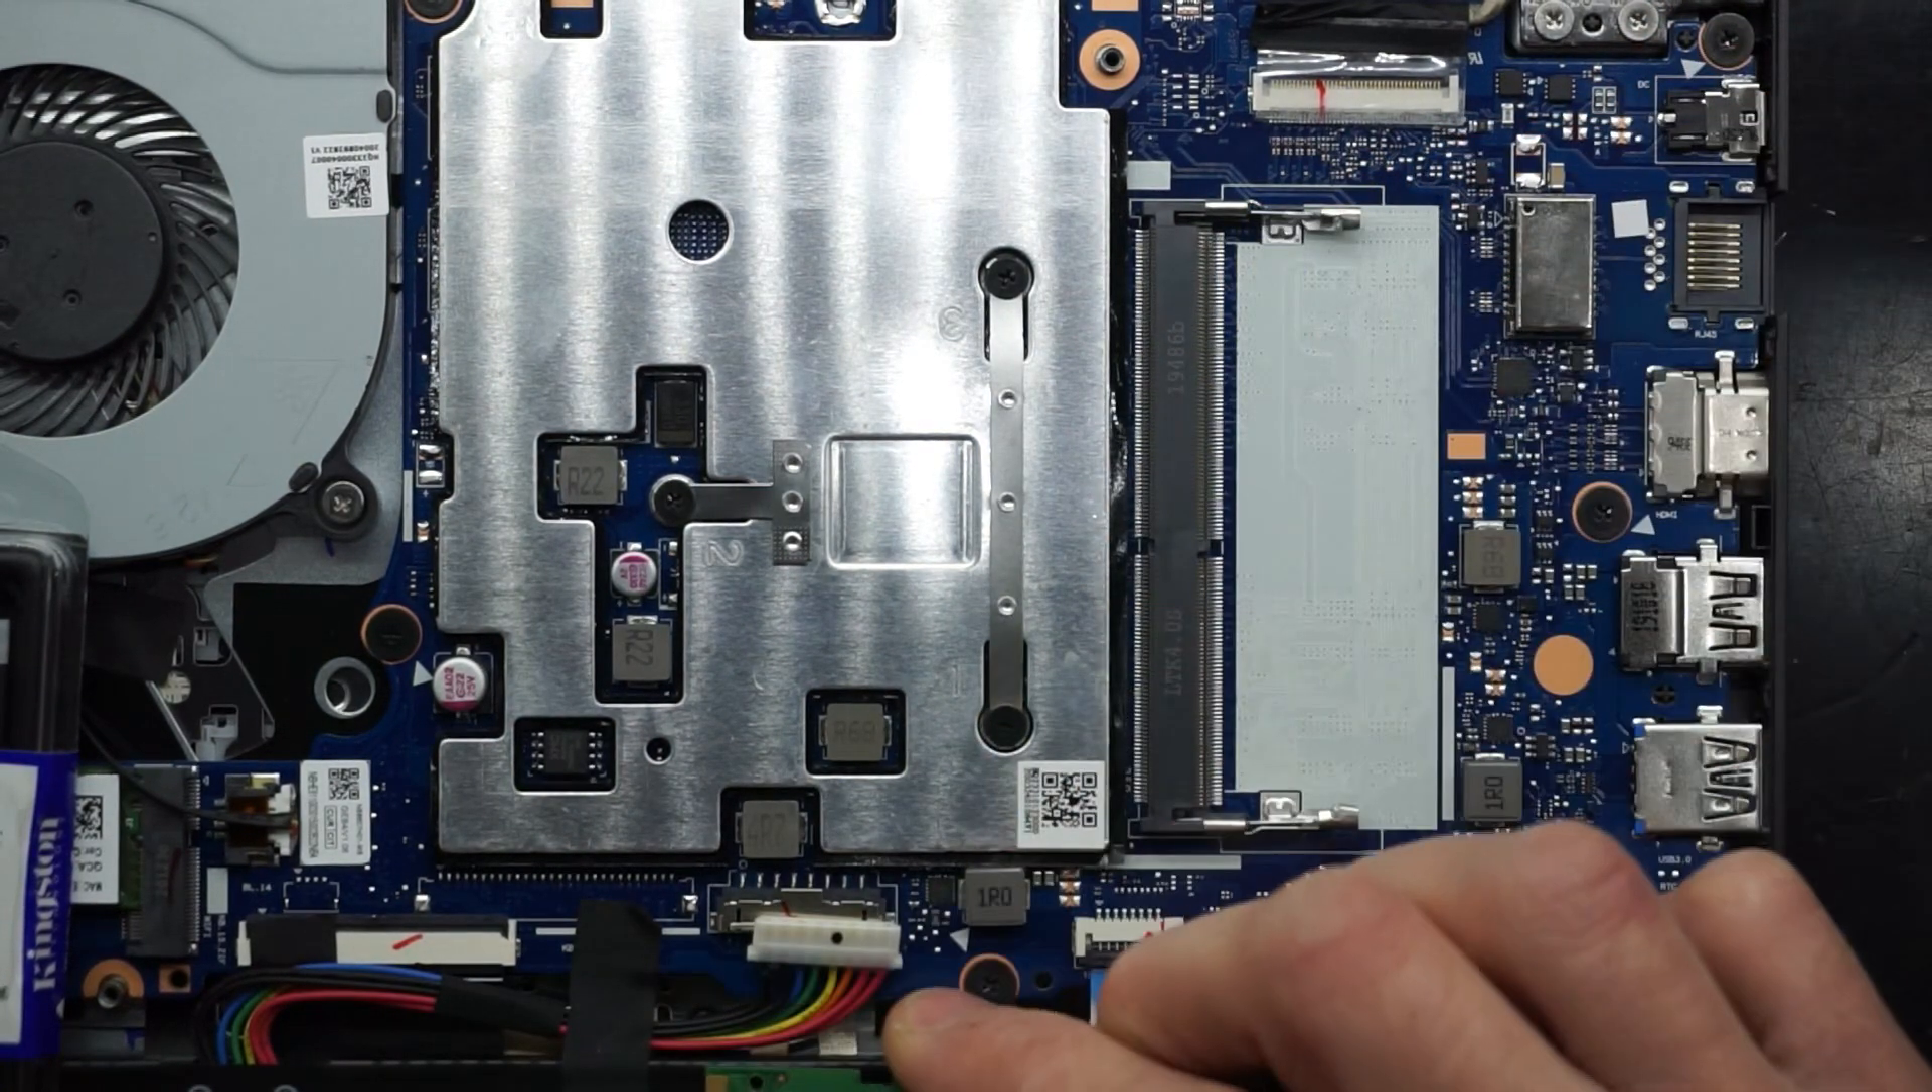That's one stick of RAM removed.